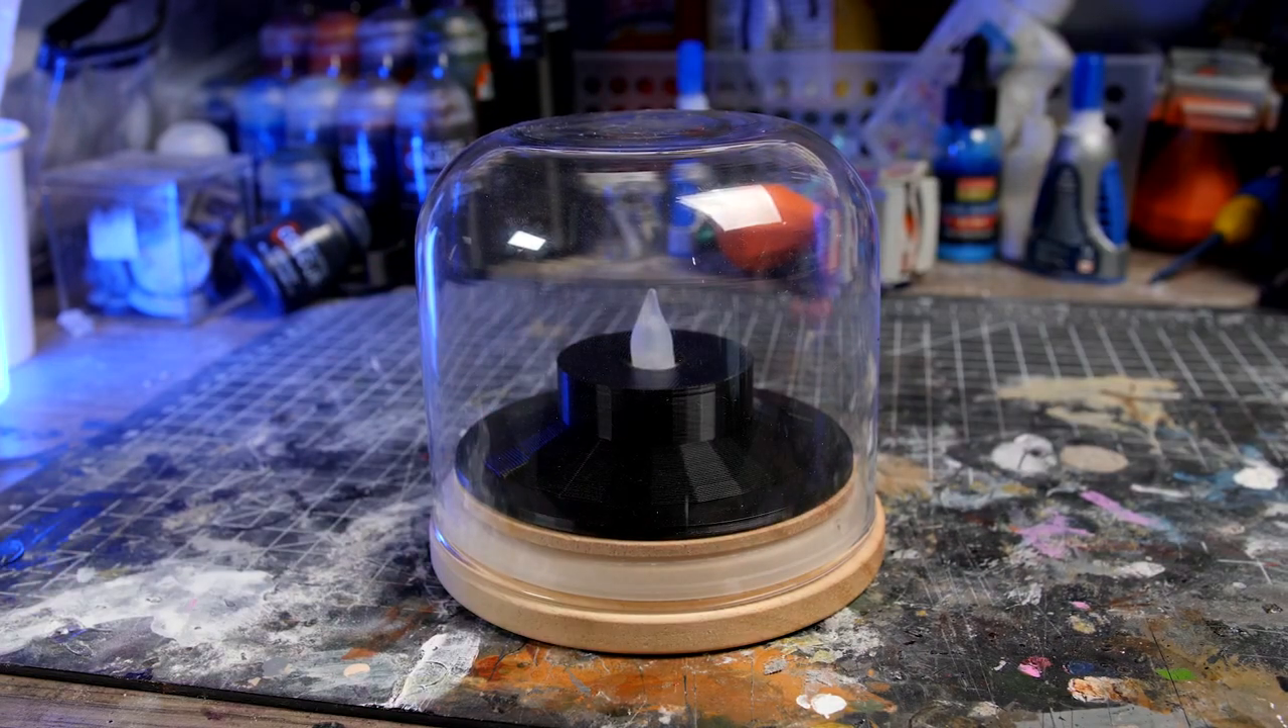First off the tea light candle slides in there nicely and the whole thing fits perfectly onto my display jar.